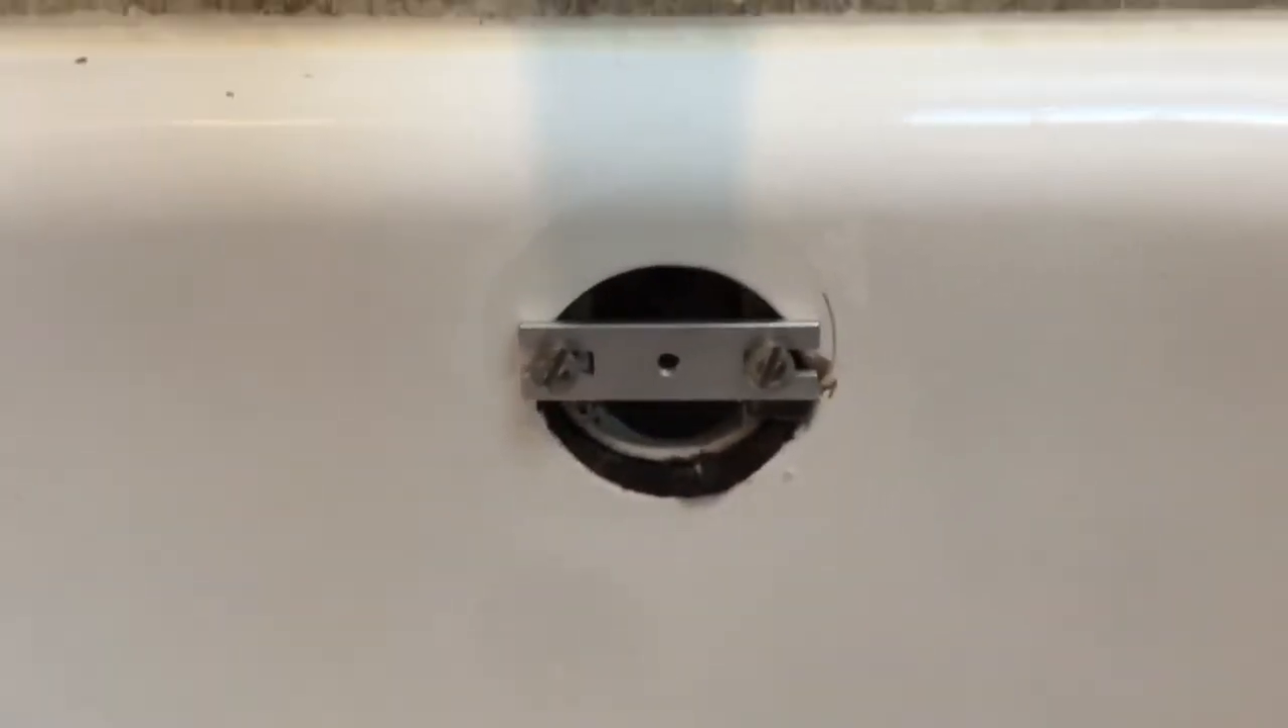Okay so I've got the adapter piece up as you can see right here.